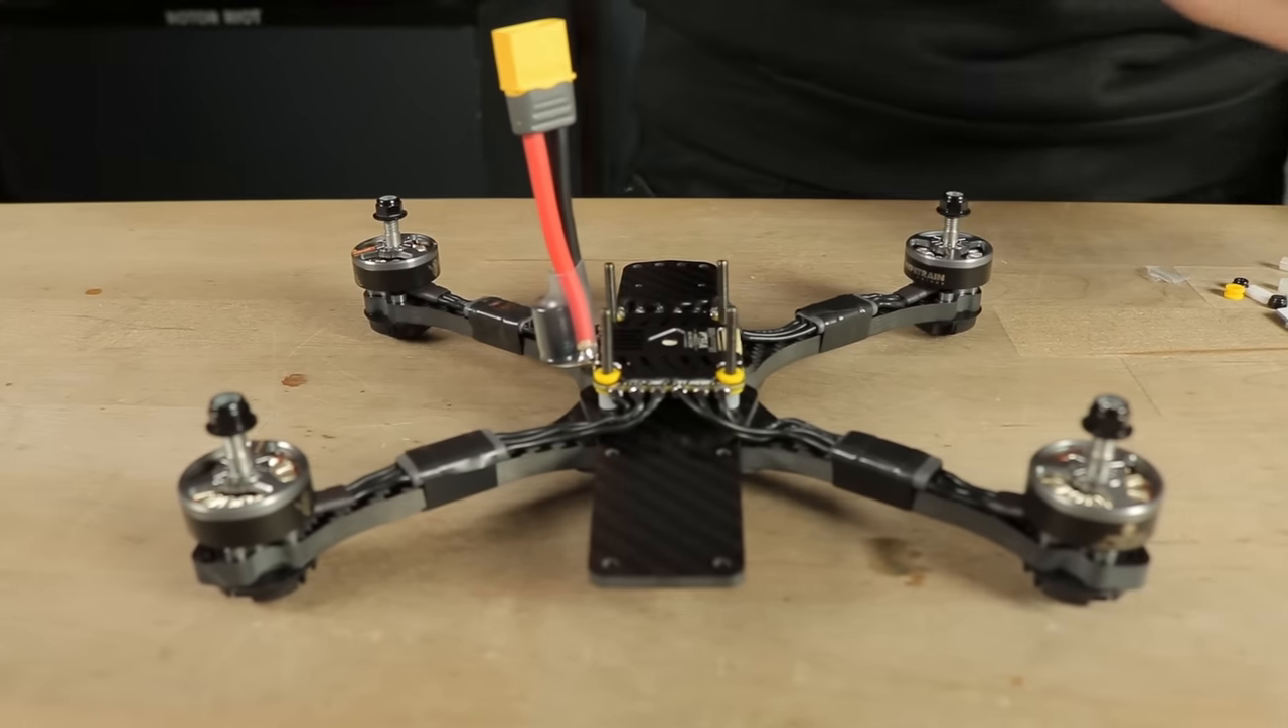All the motors are installed.